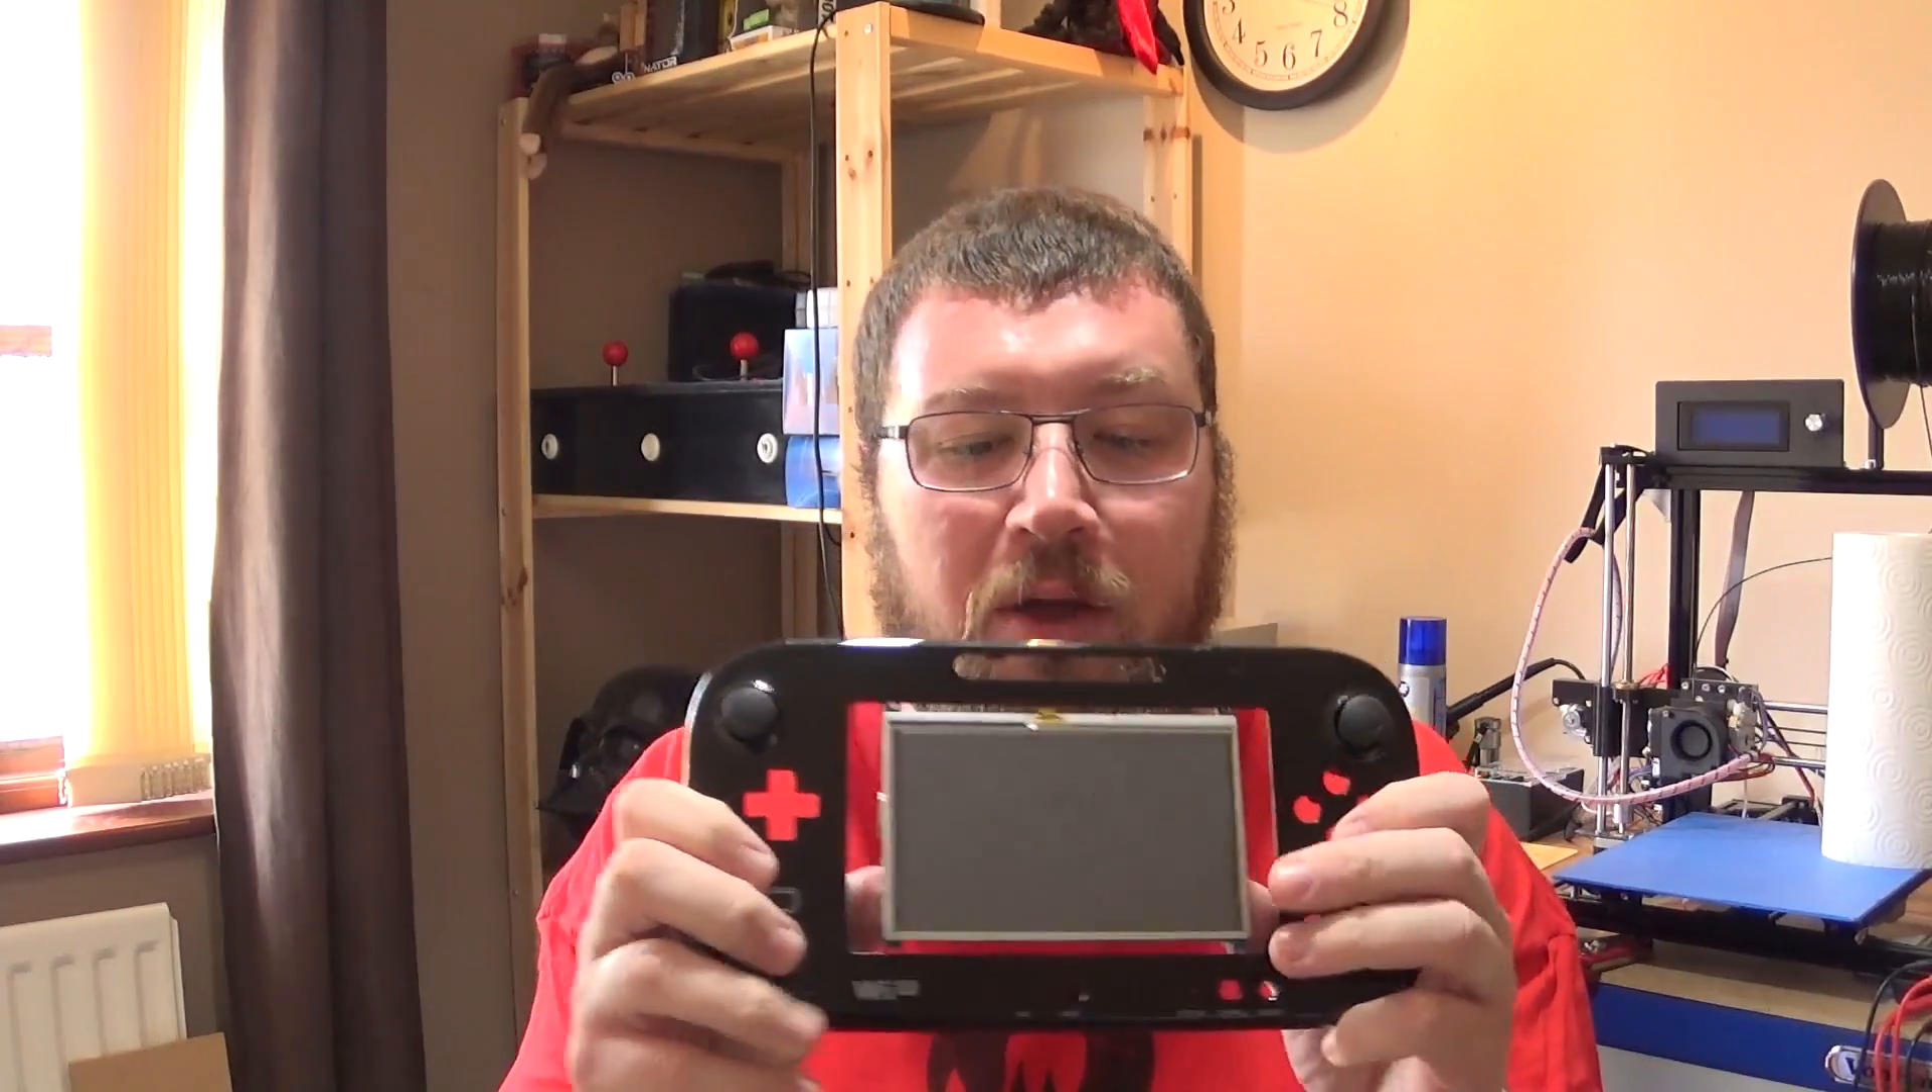The problem it creates is obviously the screen is too small for the hole.